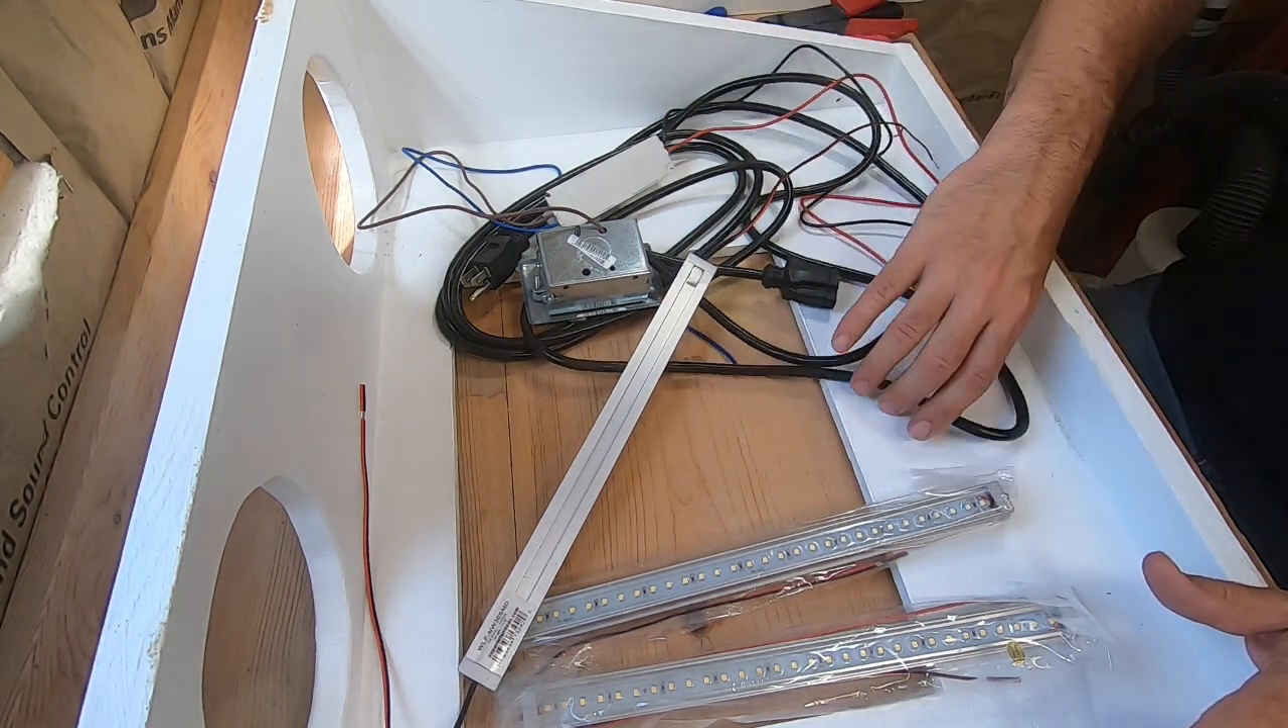Now that we have the box build complete, it's time to start putting all the components into it to actually make it a functioning prep box.